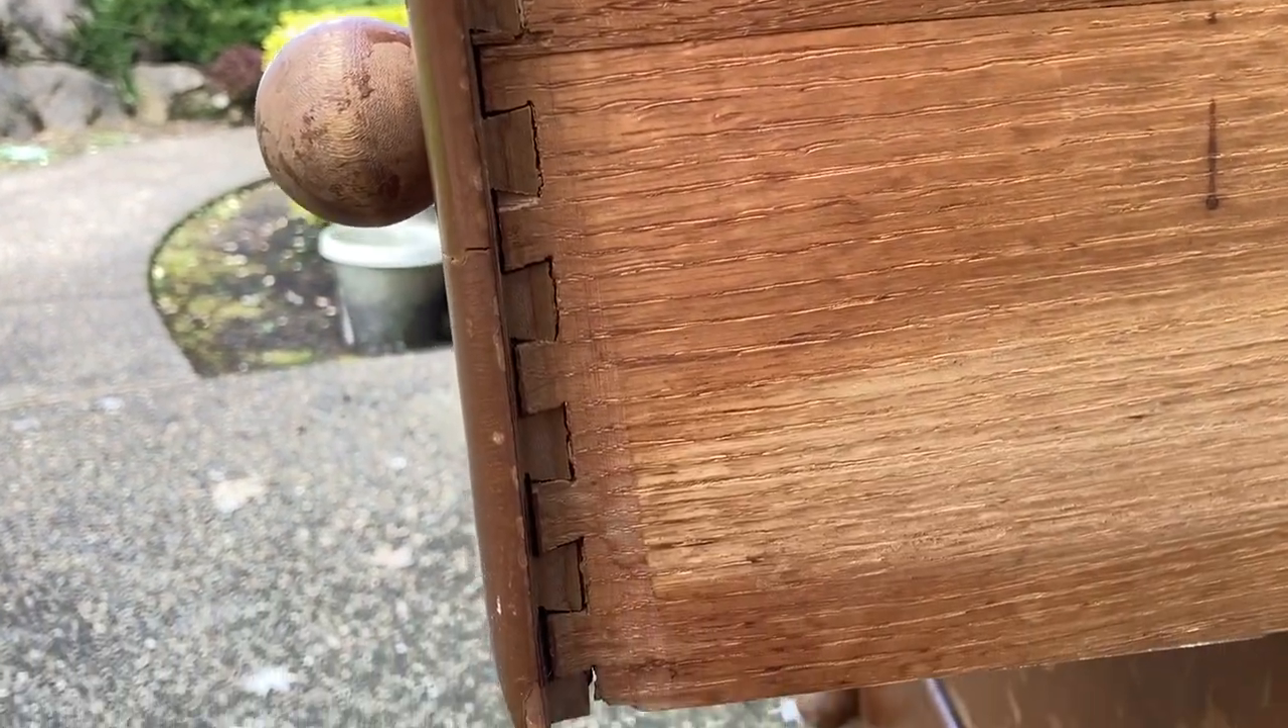And, the dovetails are starting to come apart. You can see we have gapping here.